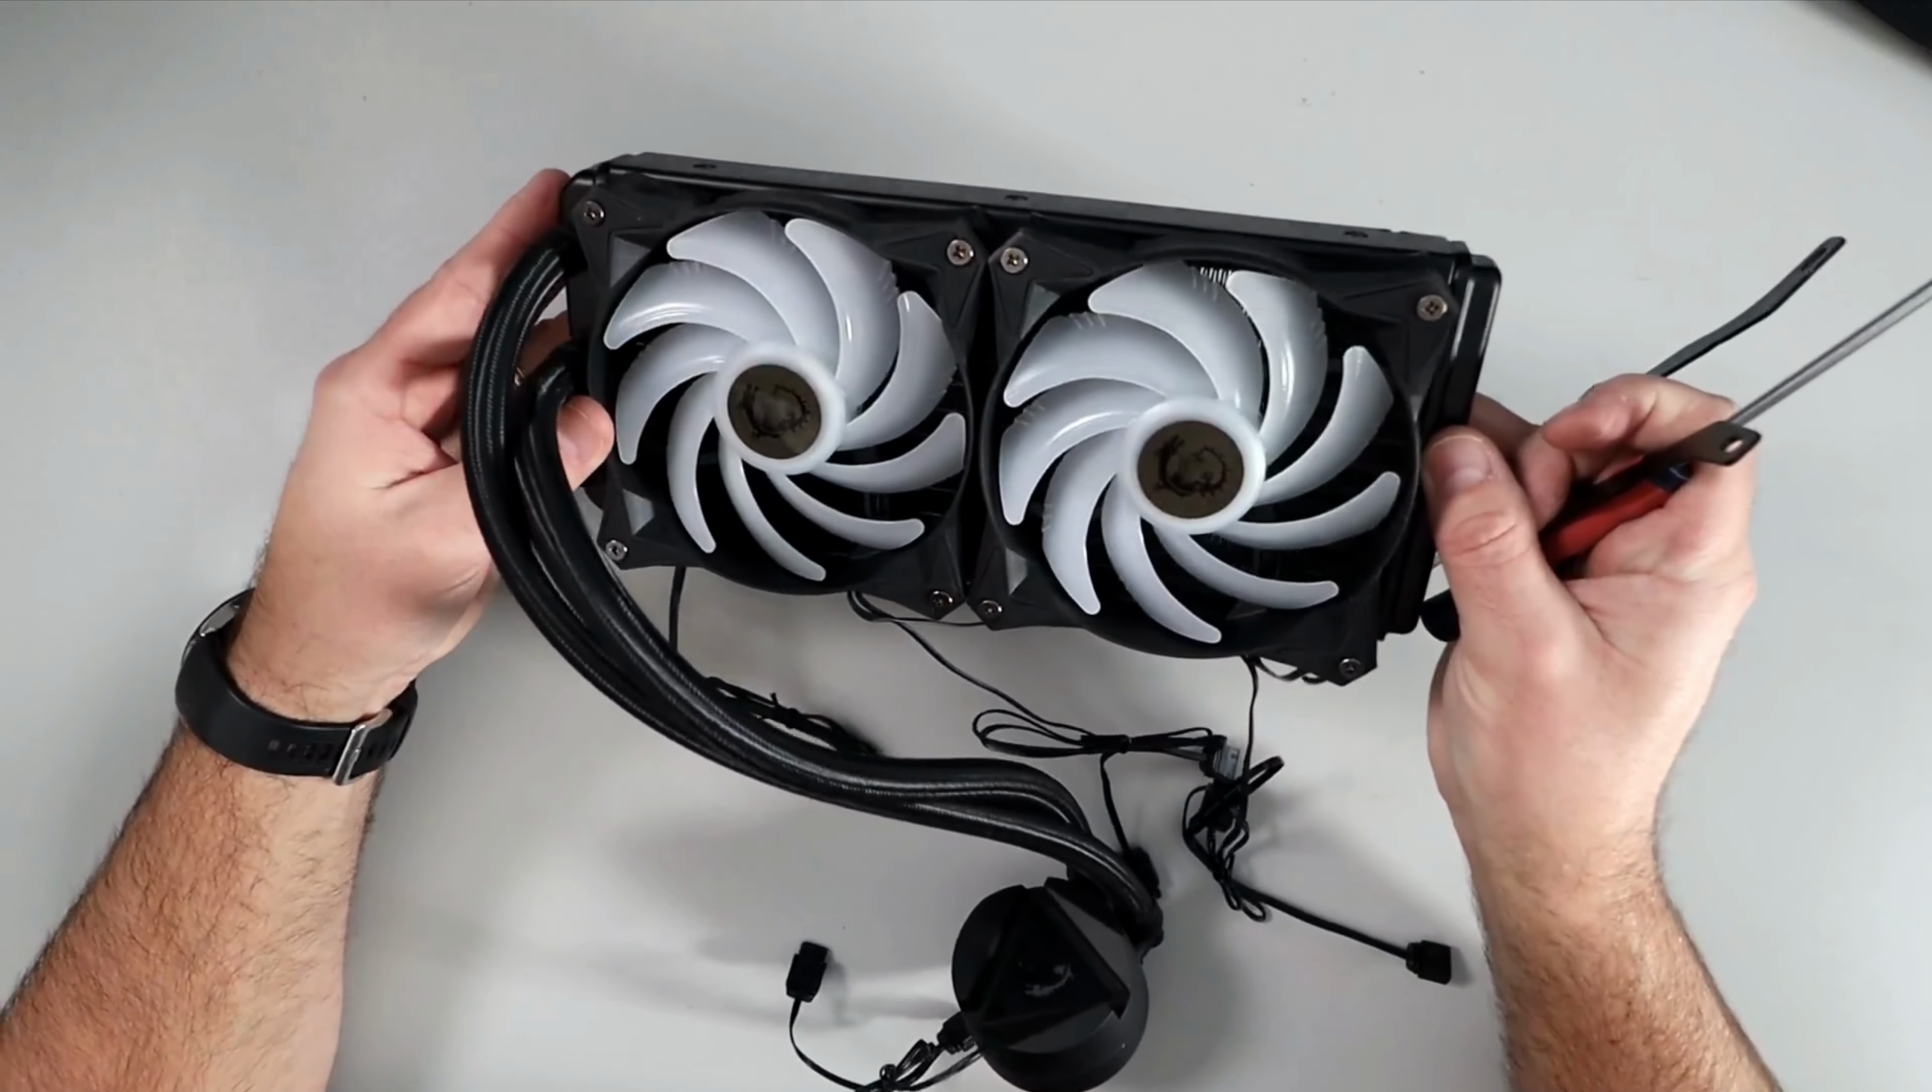So those fans are attached to the radiator there and the next thing we need to do is grab this bracket and this is for attaching The head unit to the motherboard.